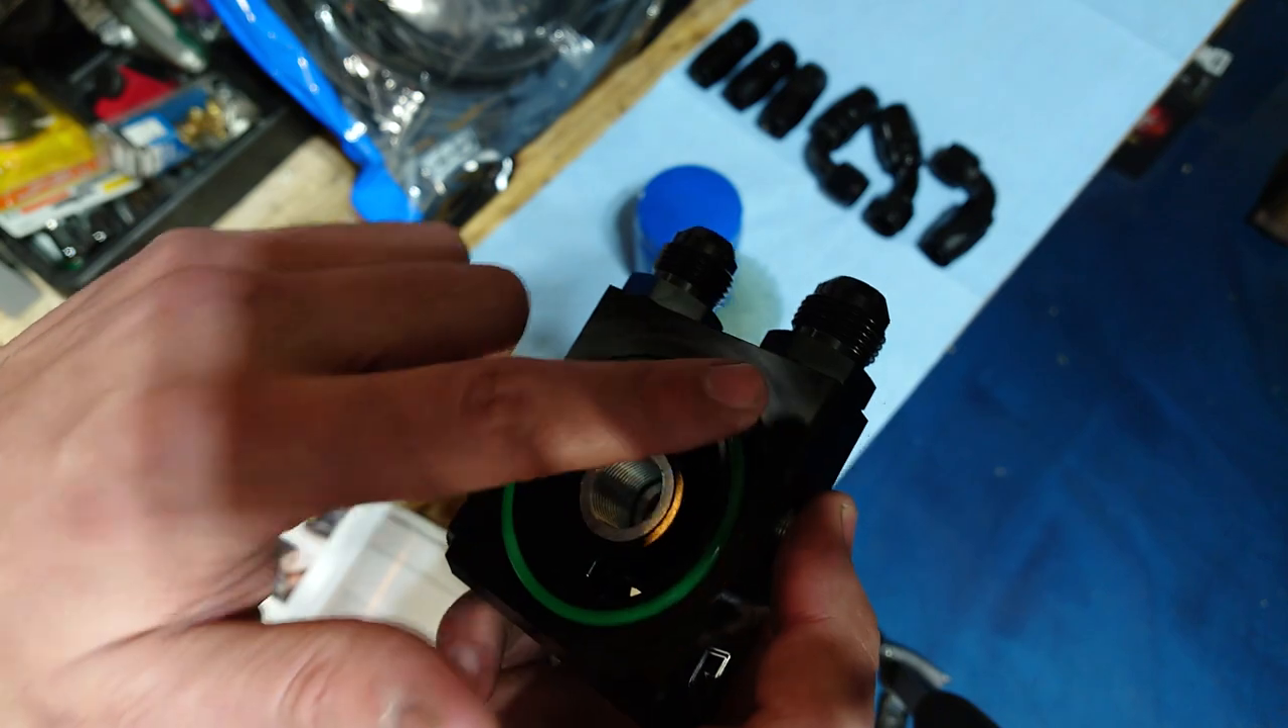And to make sure everything's nice and sealed up, they provide you with an O -ring that fits nicely in this slot.